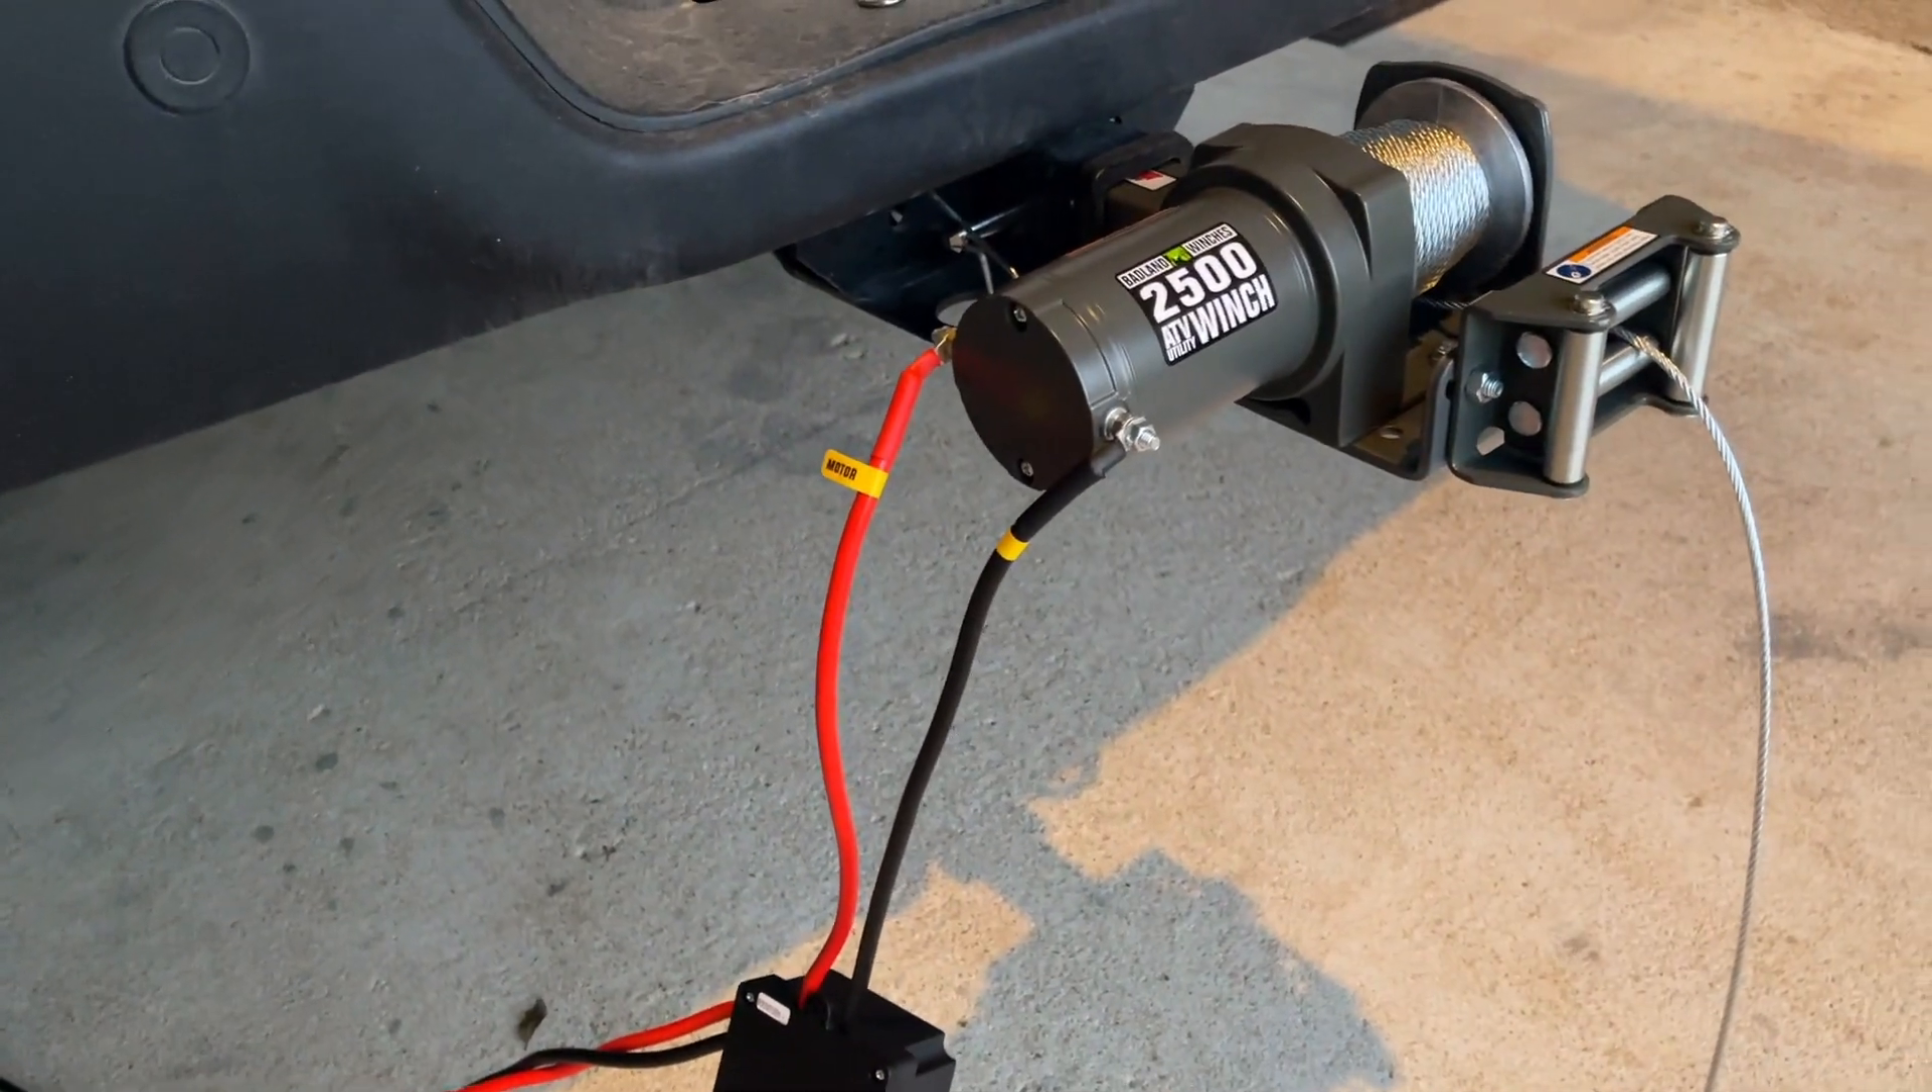We got the winch mounted to the truck this is the two inch tow hitch and make sure that you lock it with the pin here the tow hitch pin securely and we are ready to test.